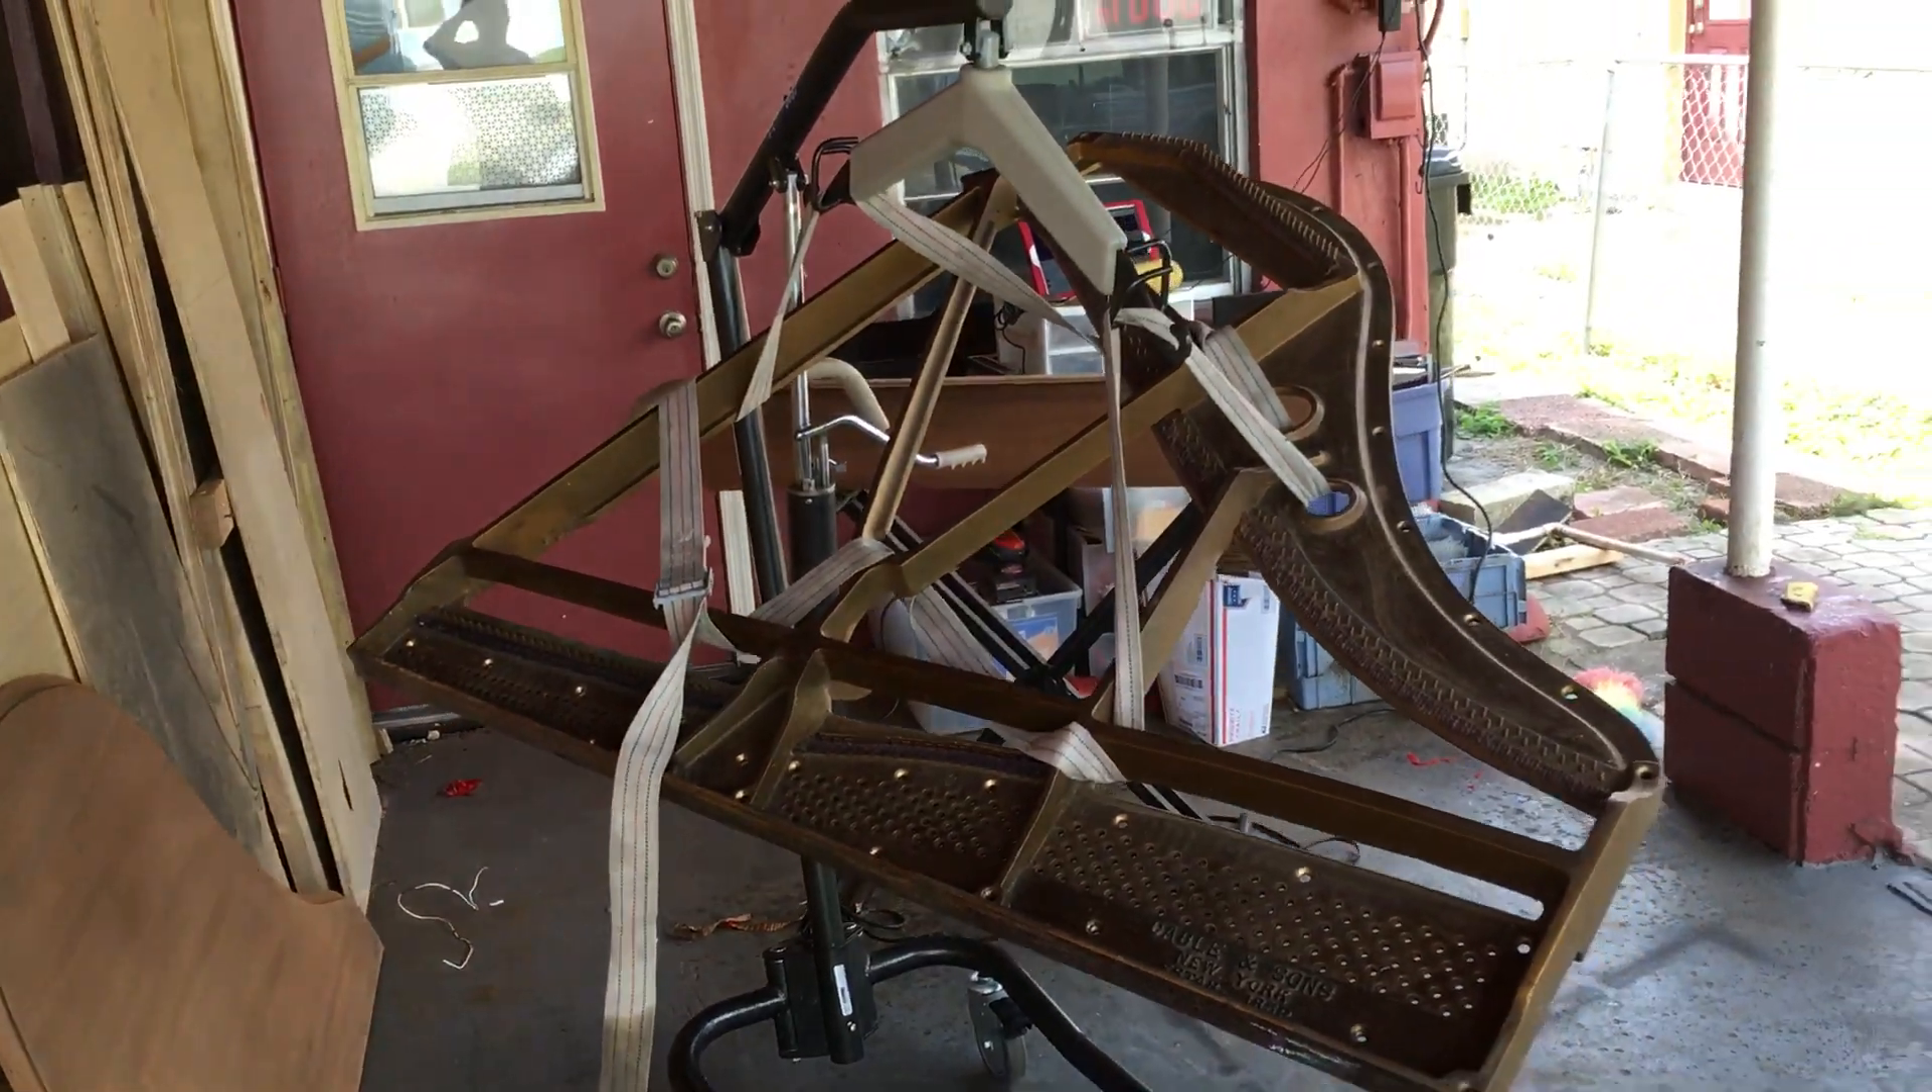Okay and here's the plate. There's a plate just hanging.